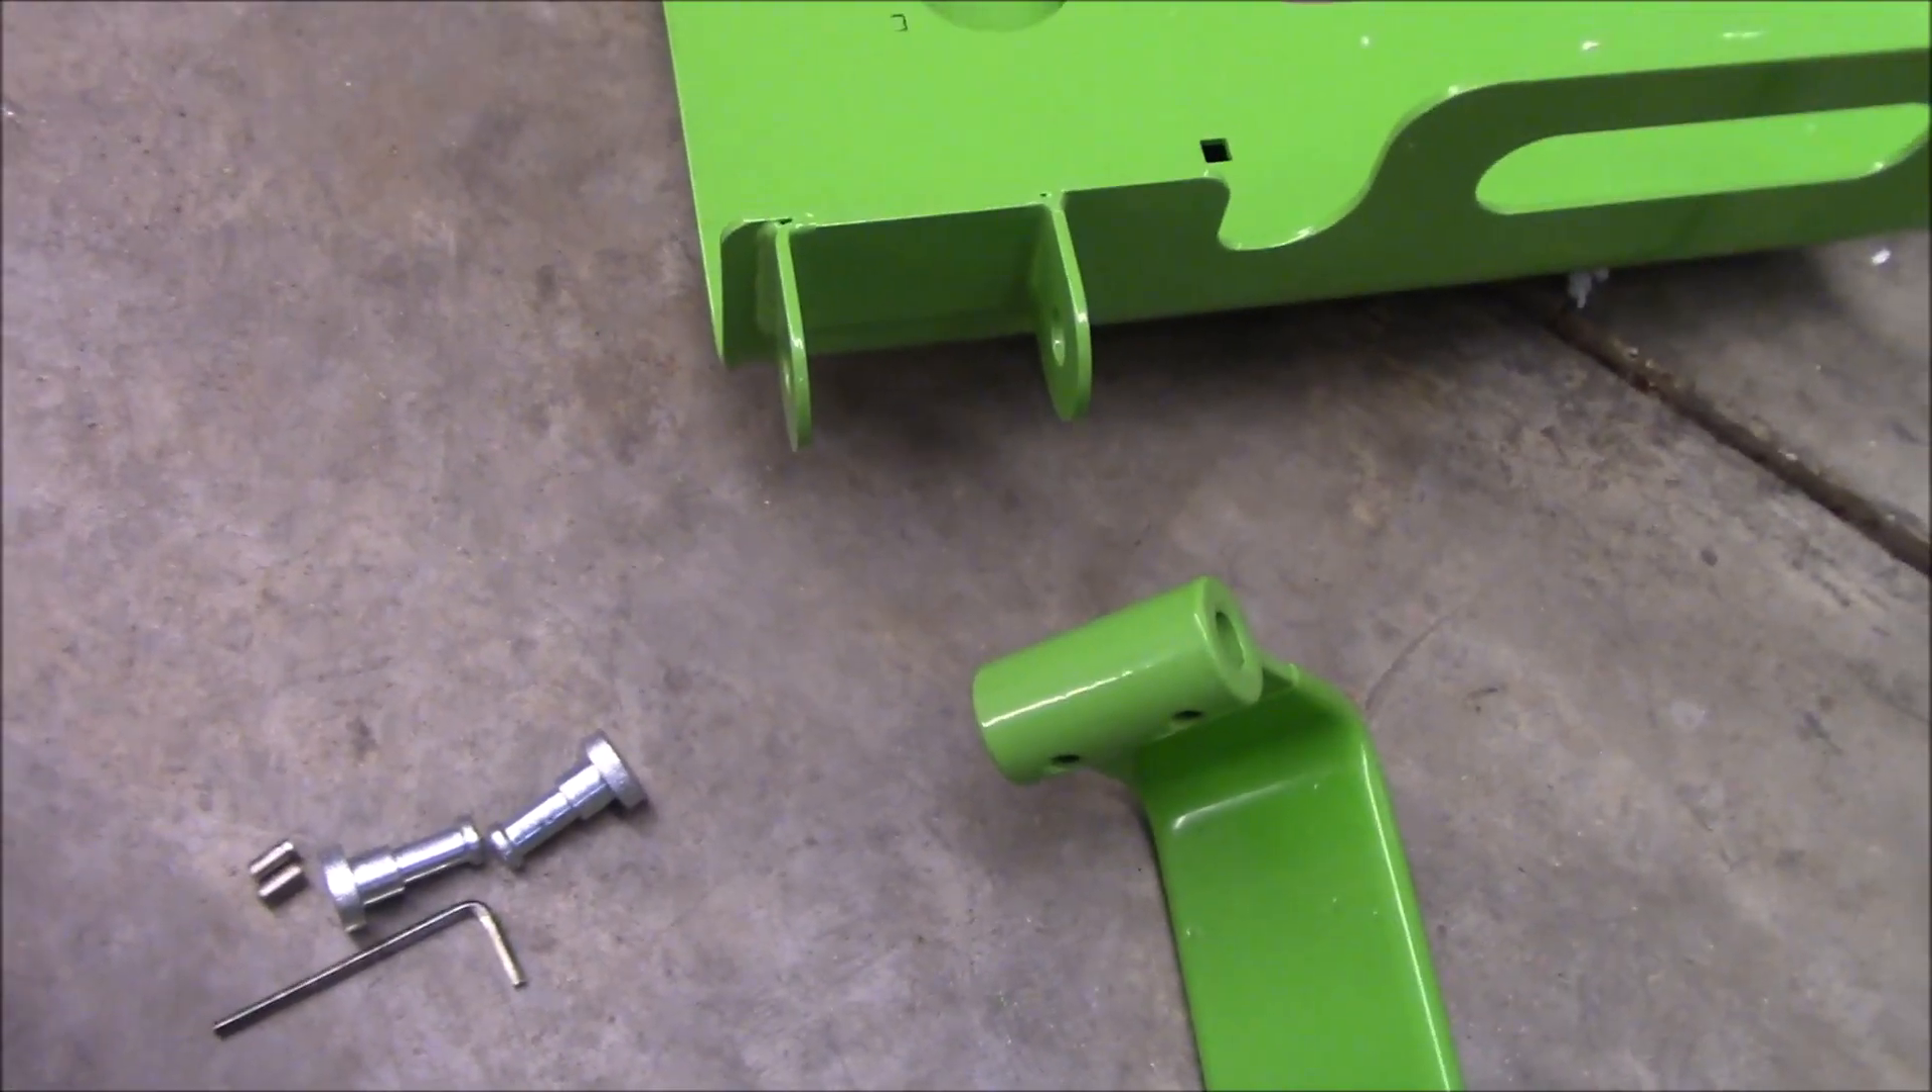Hey guys so I'm removing this top bar well I have just removed it so I wanted to show you how that works.